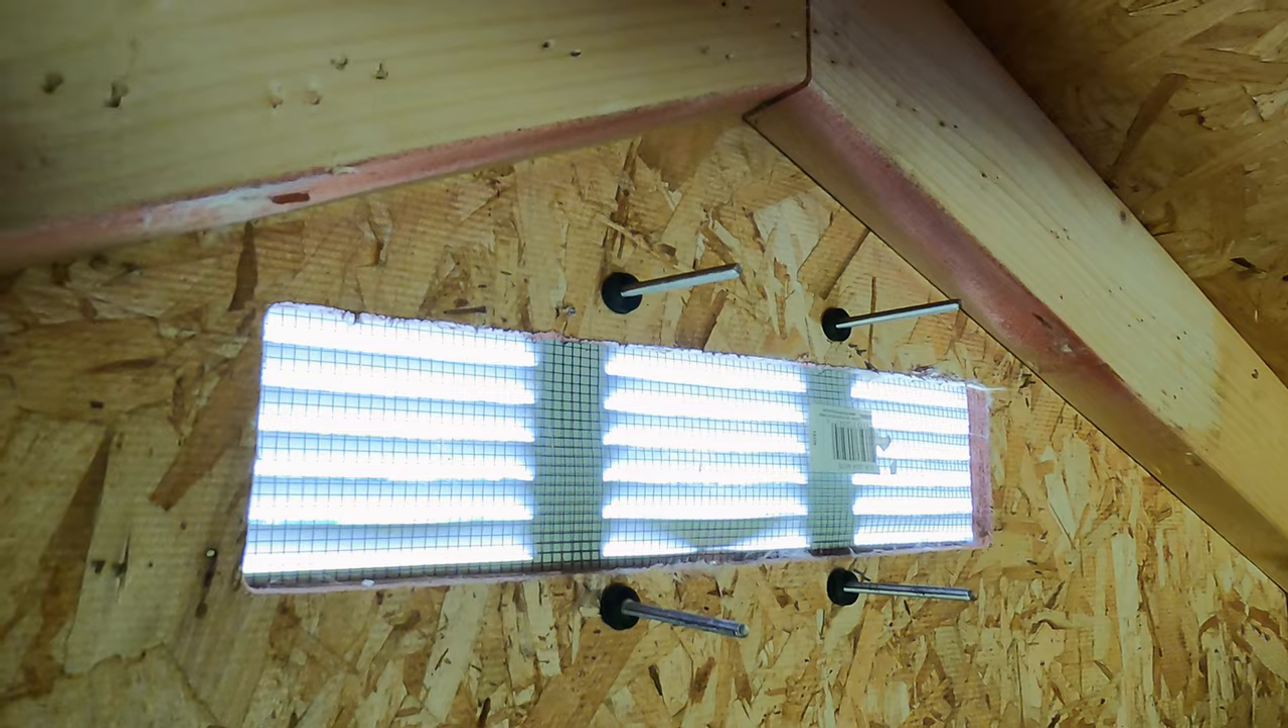In the loft, you can see I got the bolts through.